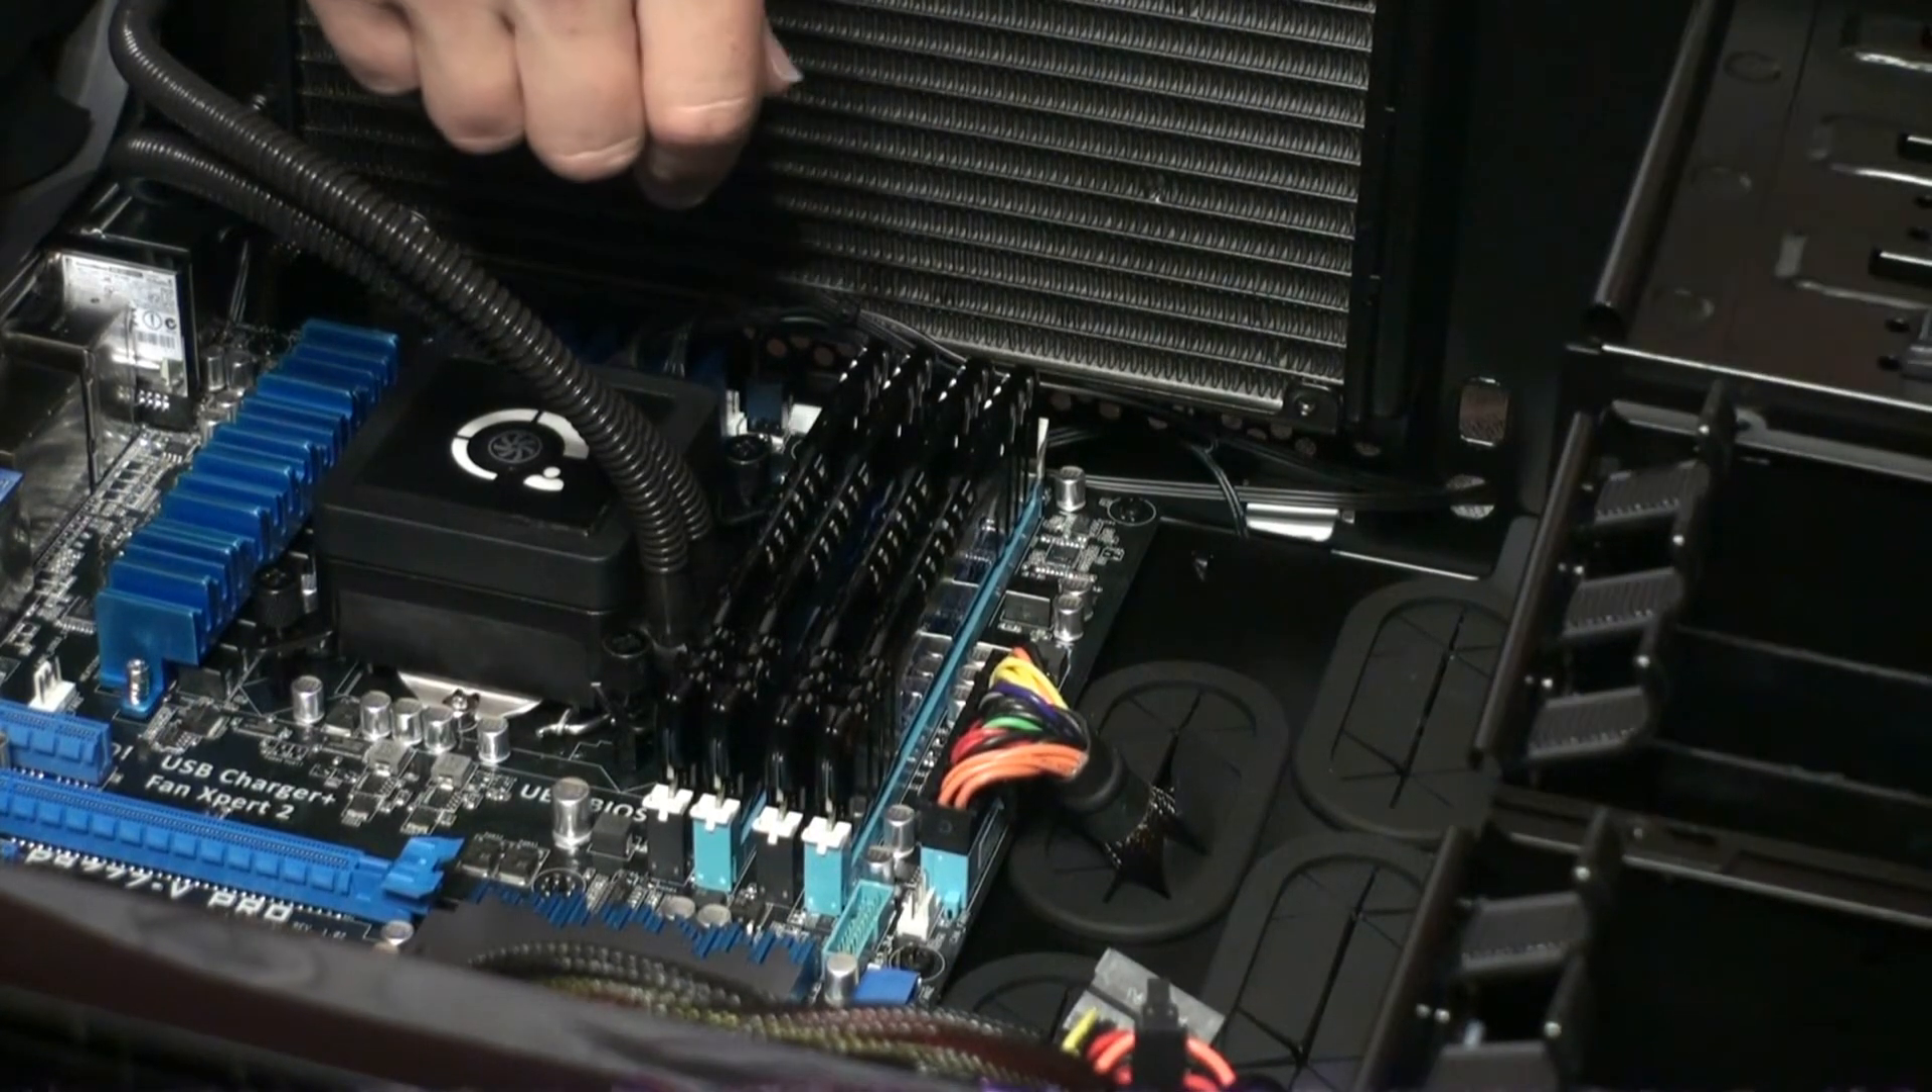As you can see, I've got my four RAM sticks in place.